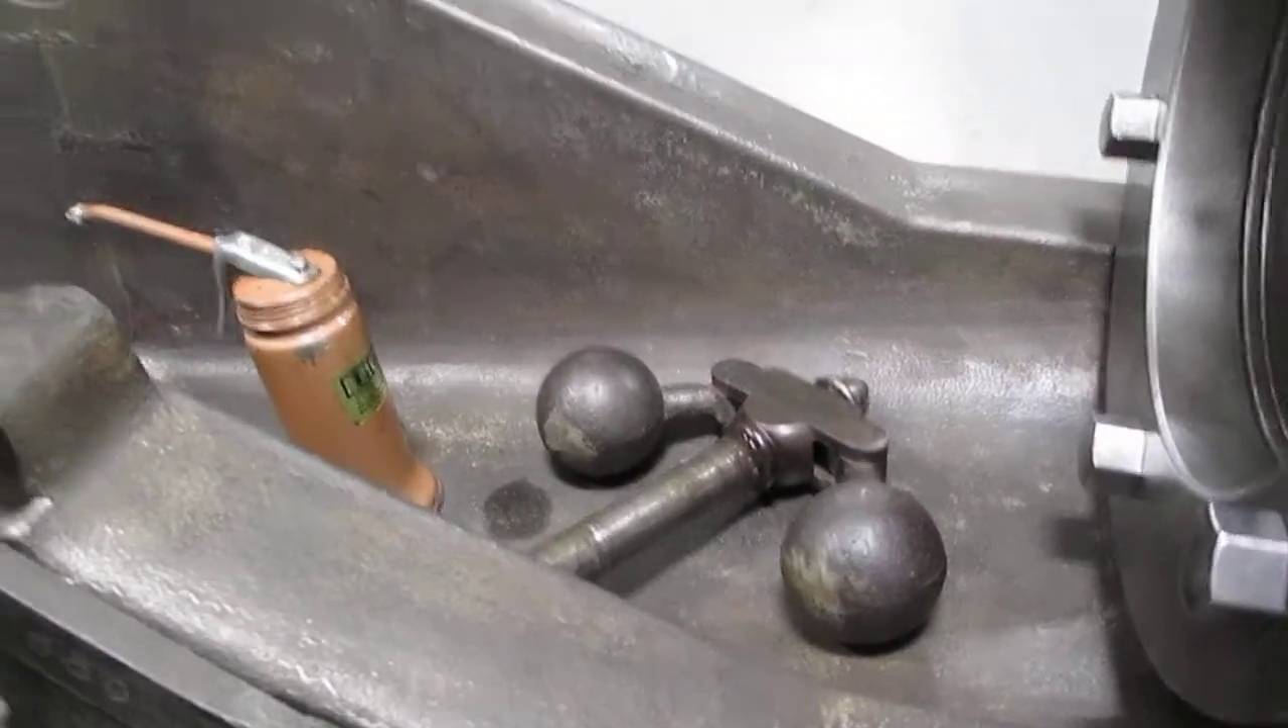Governor's still laying down on the crankcase there I haven't got it installed yet.